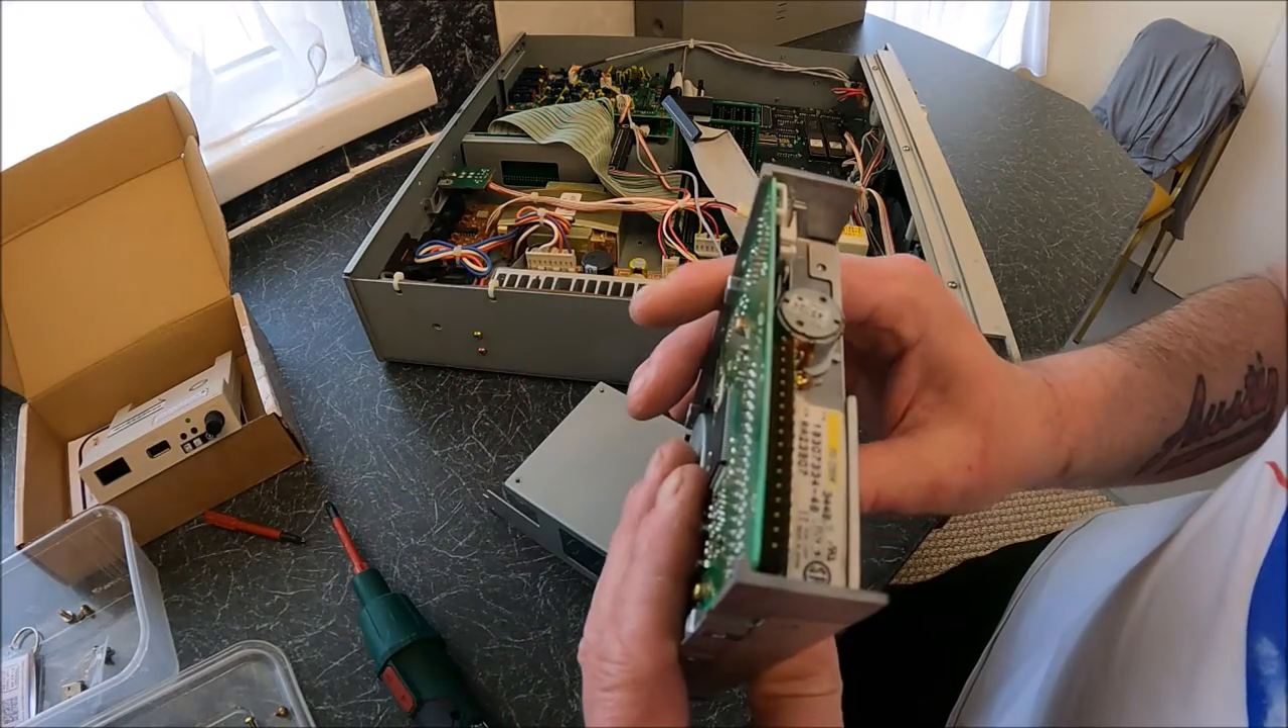So our original floppy drive is removed.